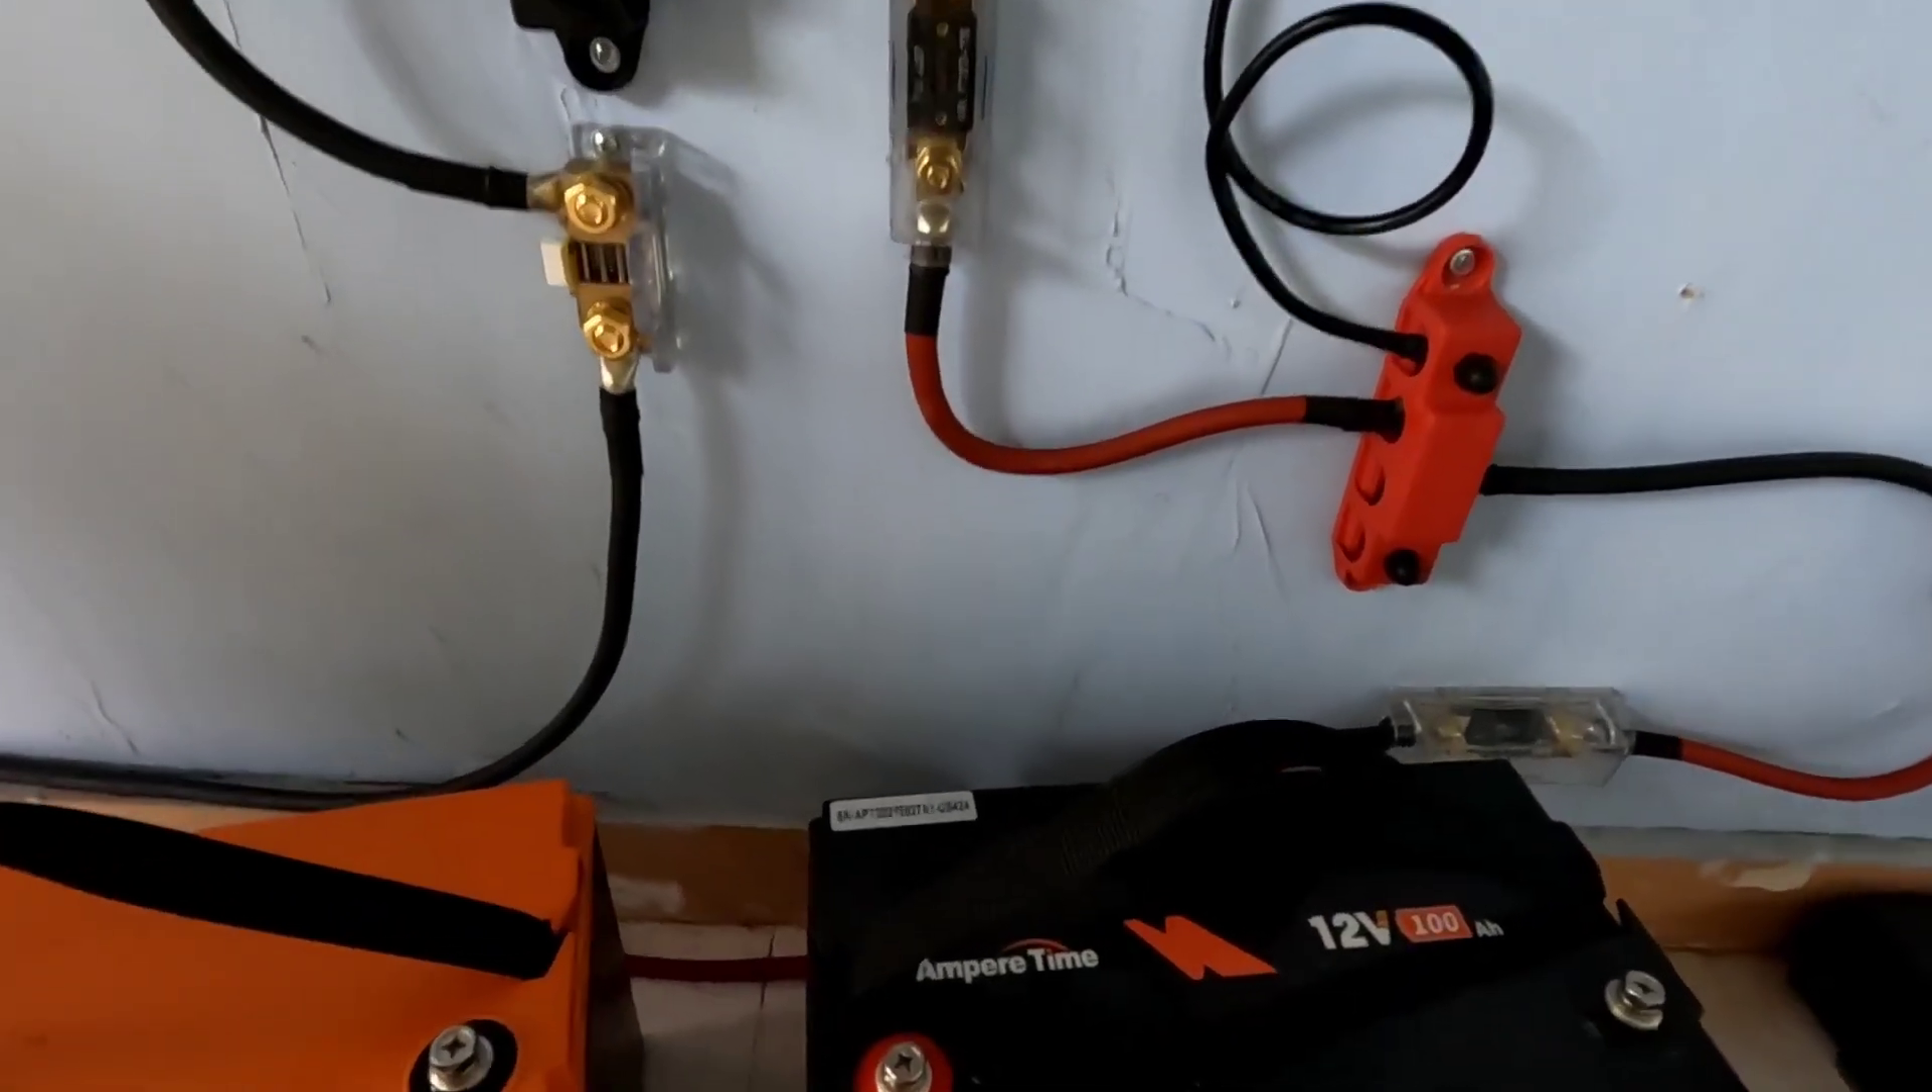The batteries of course are not hooked up yet.